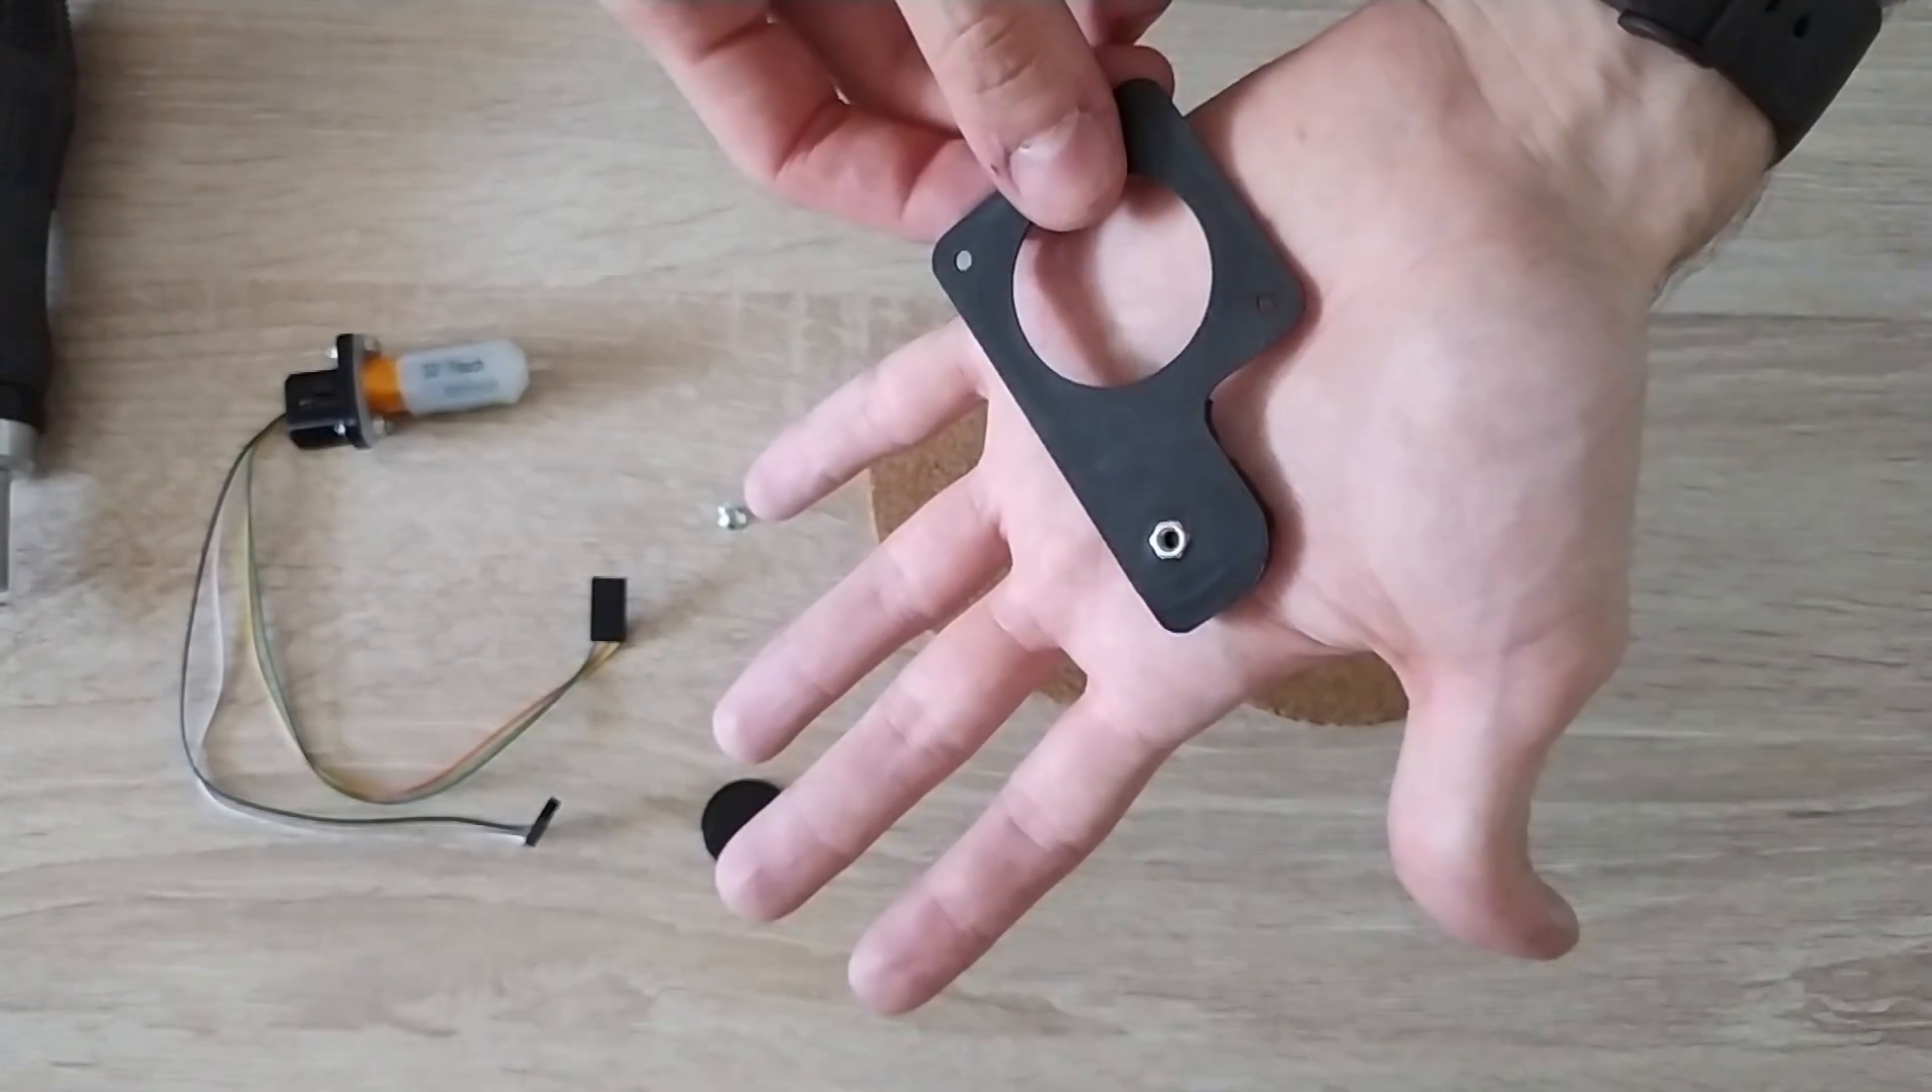Lo que he hecho ha sido incrustar una de las tuercas en el soporte digamos grande que va en la impresora.